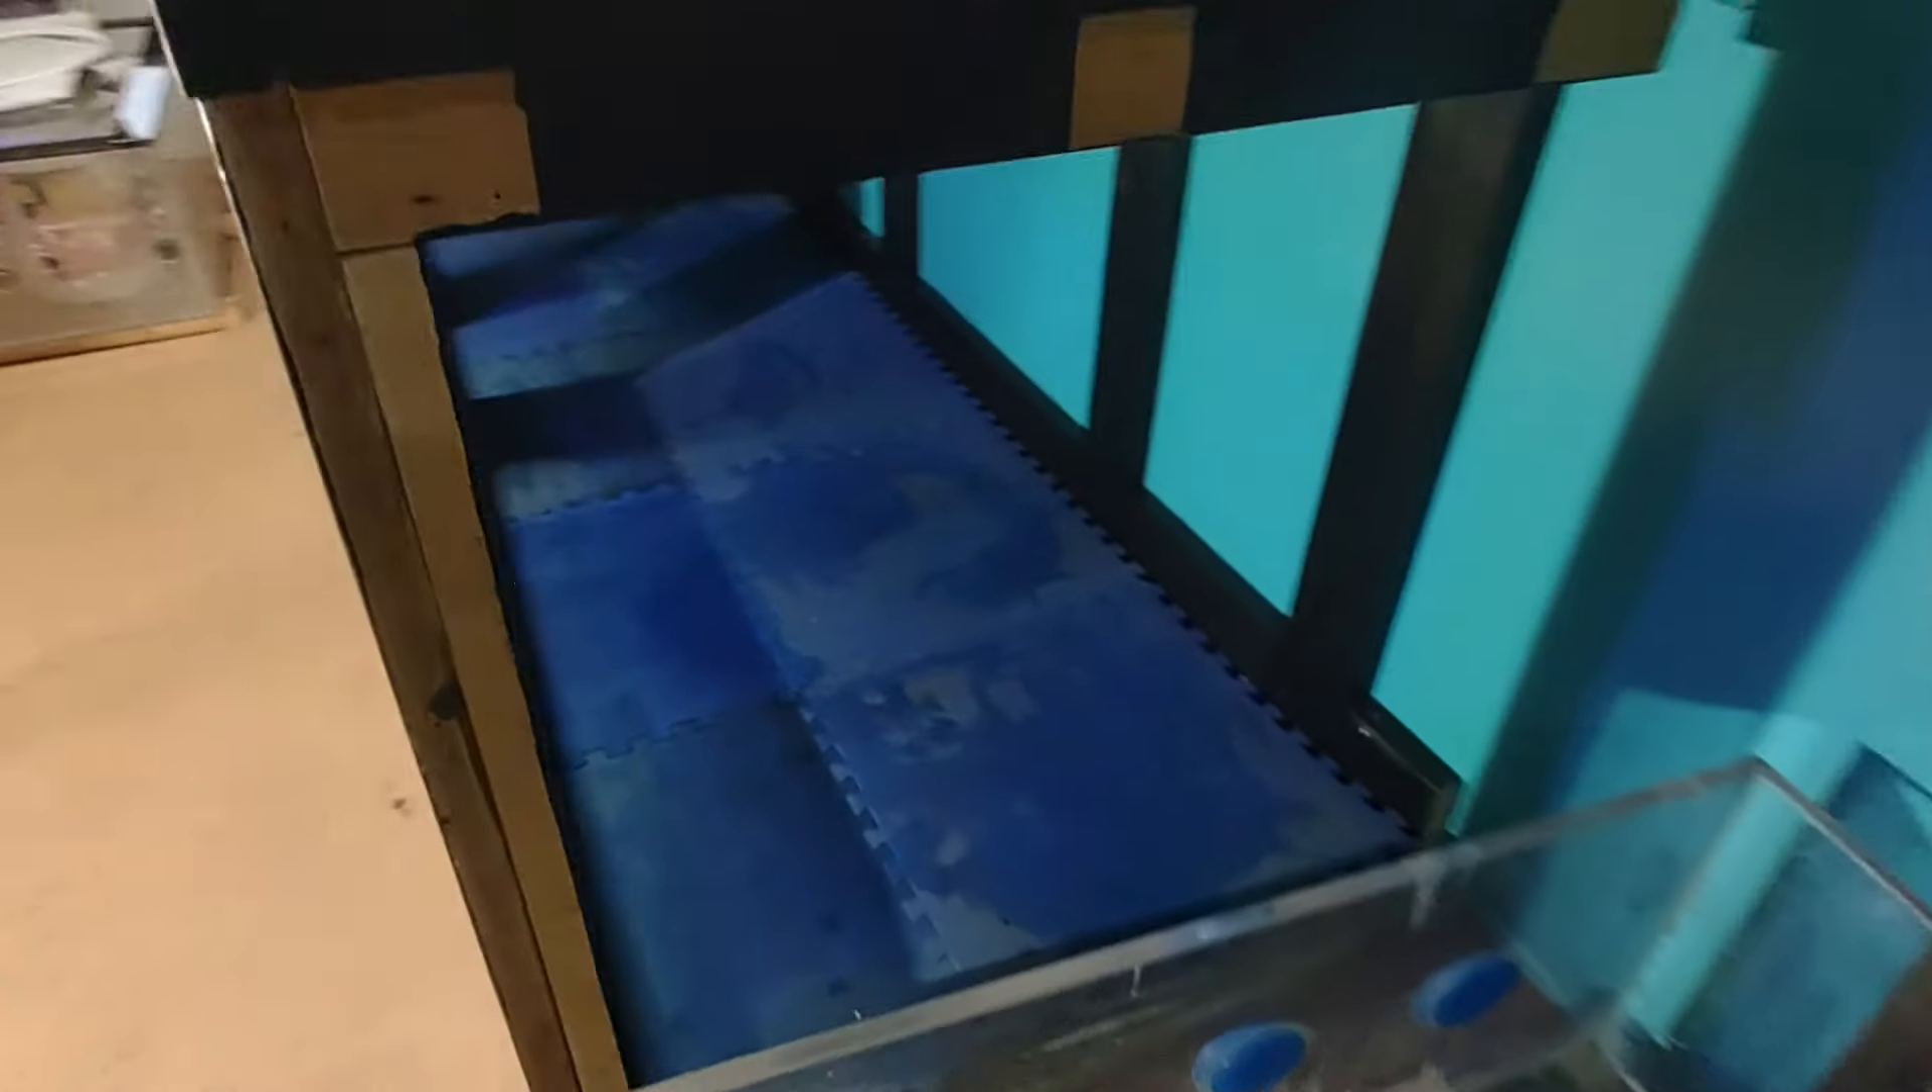And as you can see I've got the rest of the pads up underneath the bottom of the stand there.